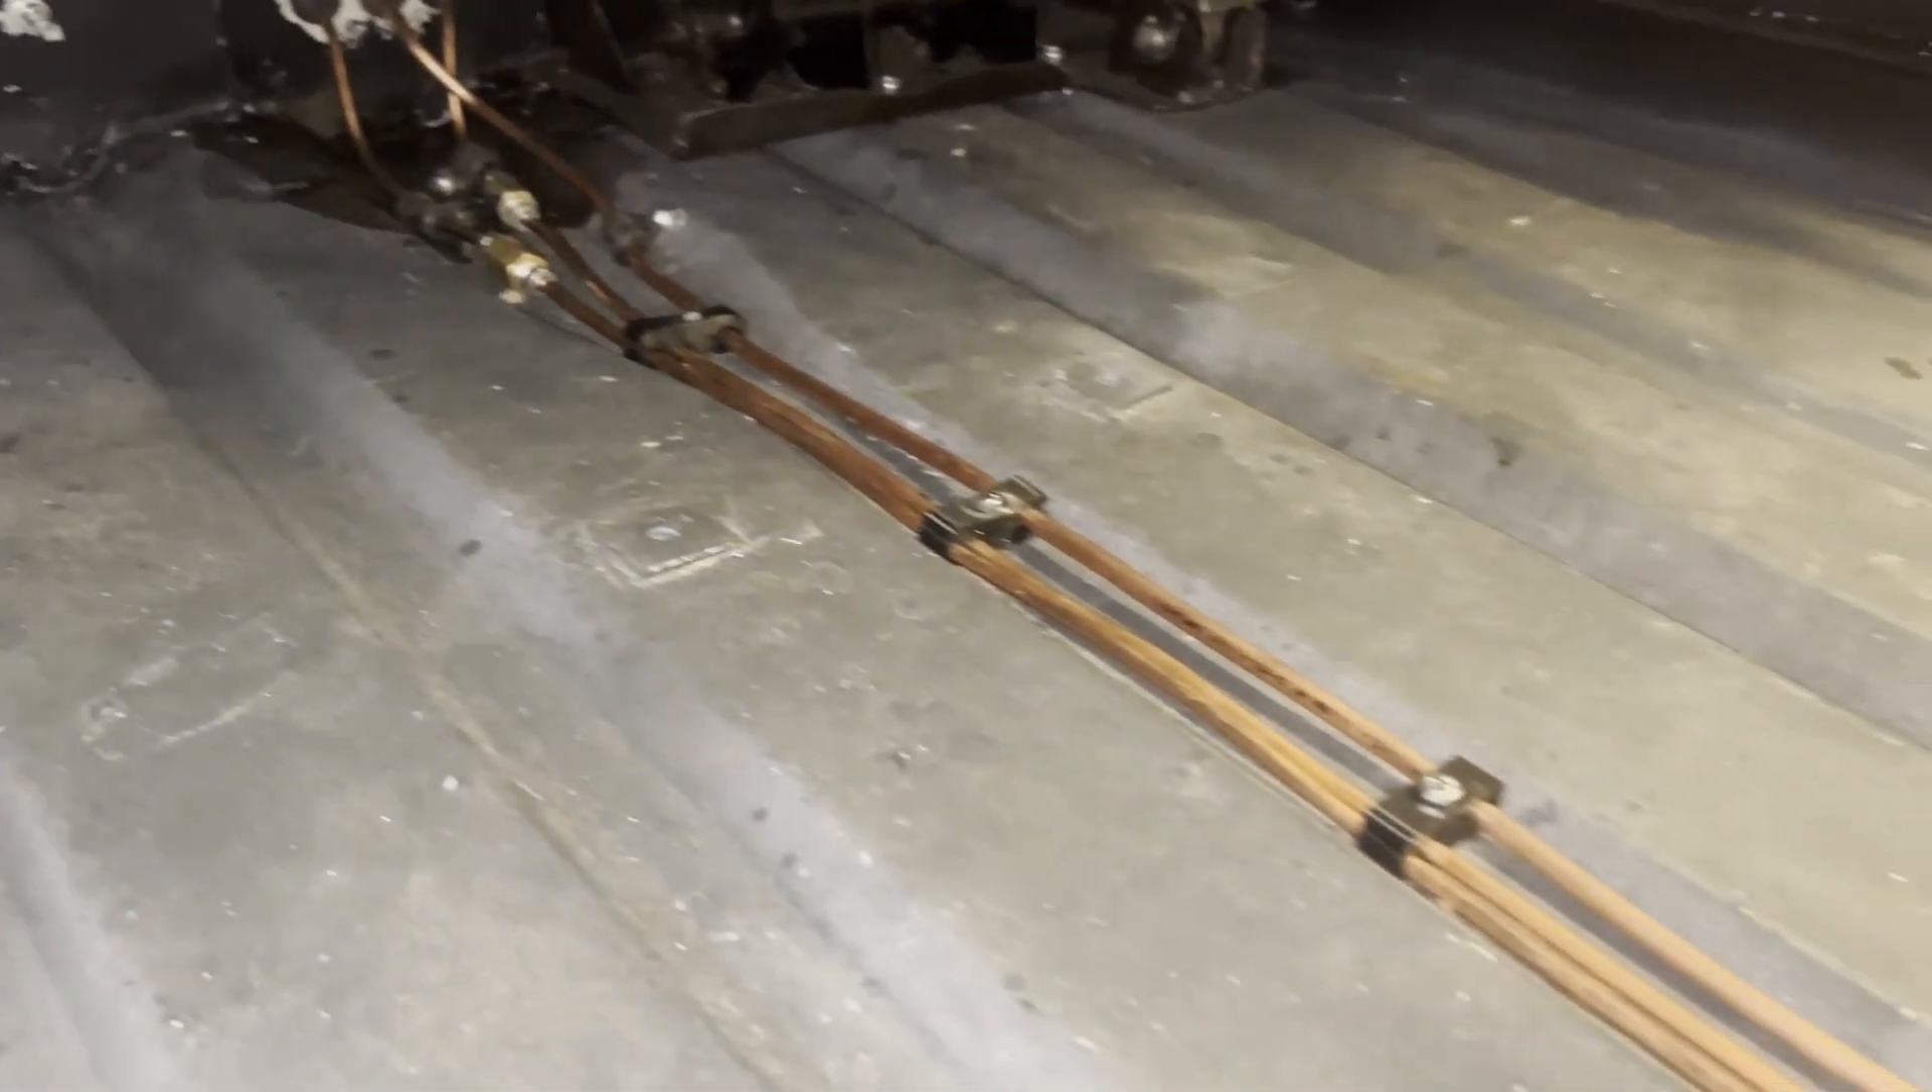And now i have also the fuel line ready assembled. and attached.